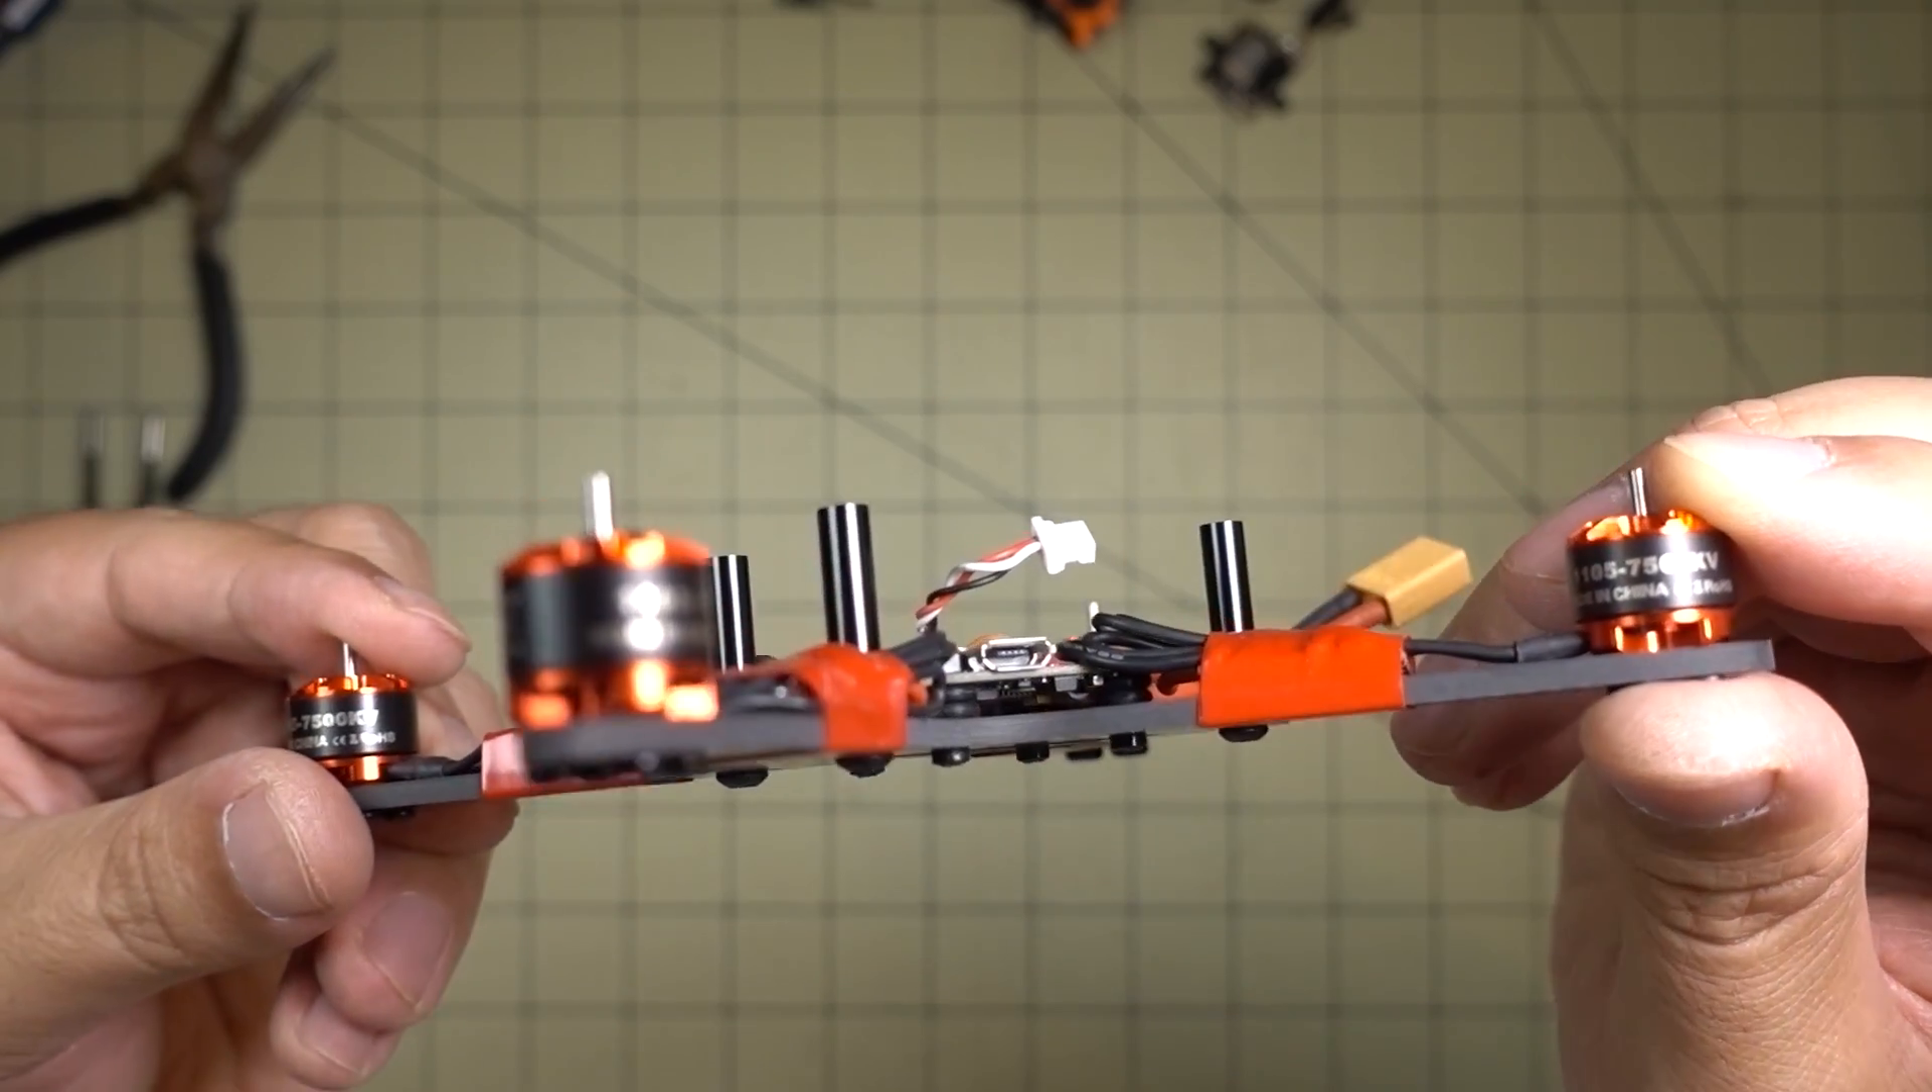Okay so here's what it looks like with the motors mounted. No soft mounting on the motors.